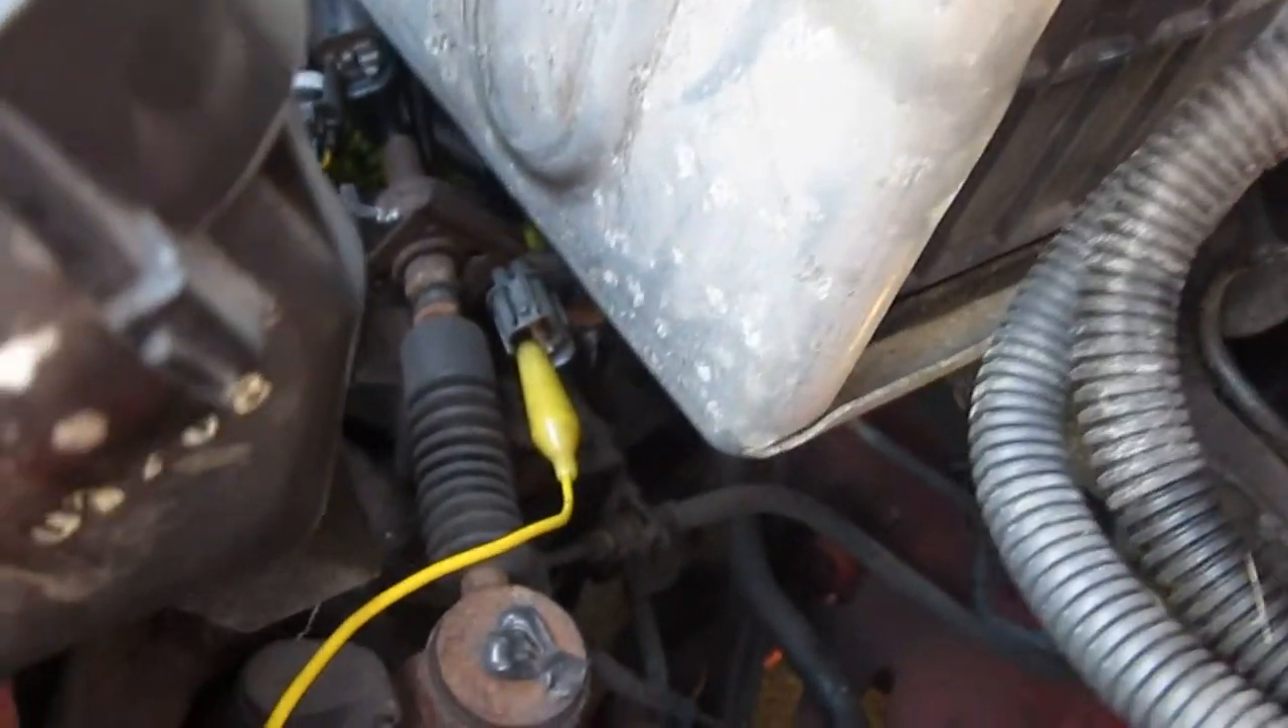And I have the clip lead hooked up to the harness cable end.